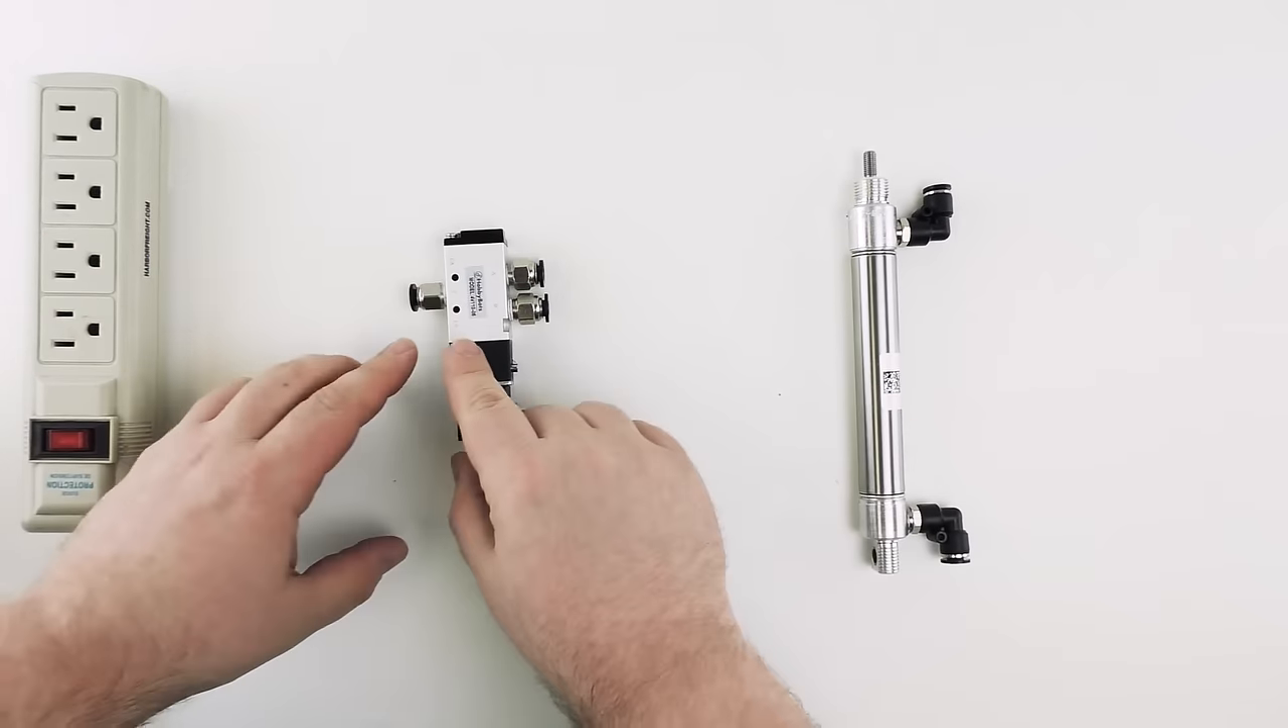Alright now we have our elbows installed into our cylinder. We have our fittings installed into our solenoid.